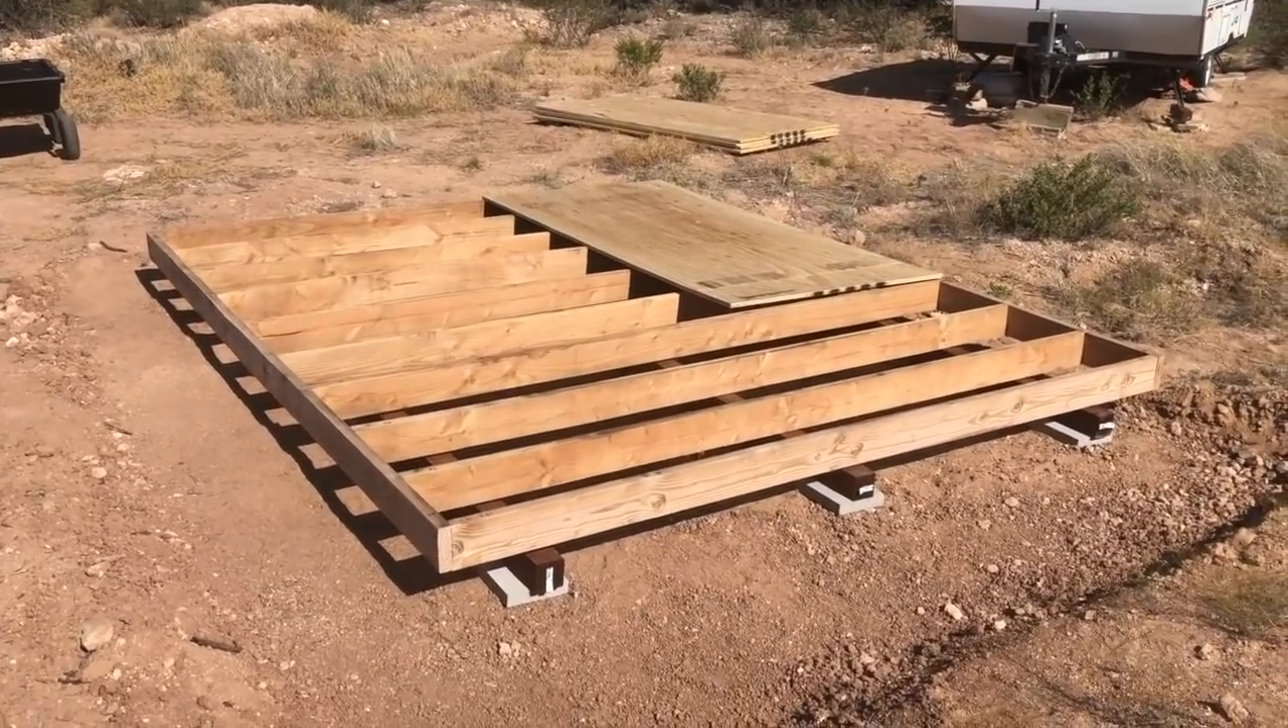So here we are with the joist system all reassembled.